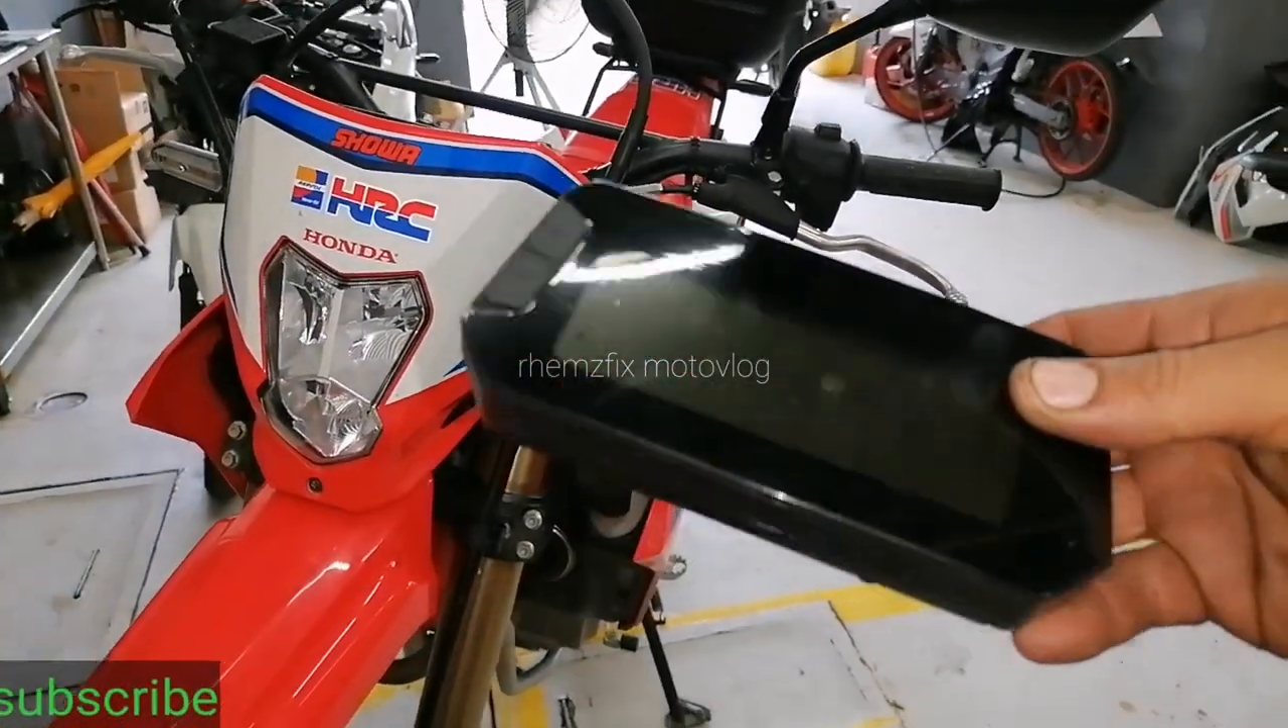Tapos na natin naibalik ang kanyang headlight.